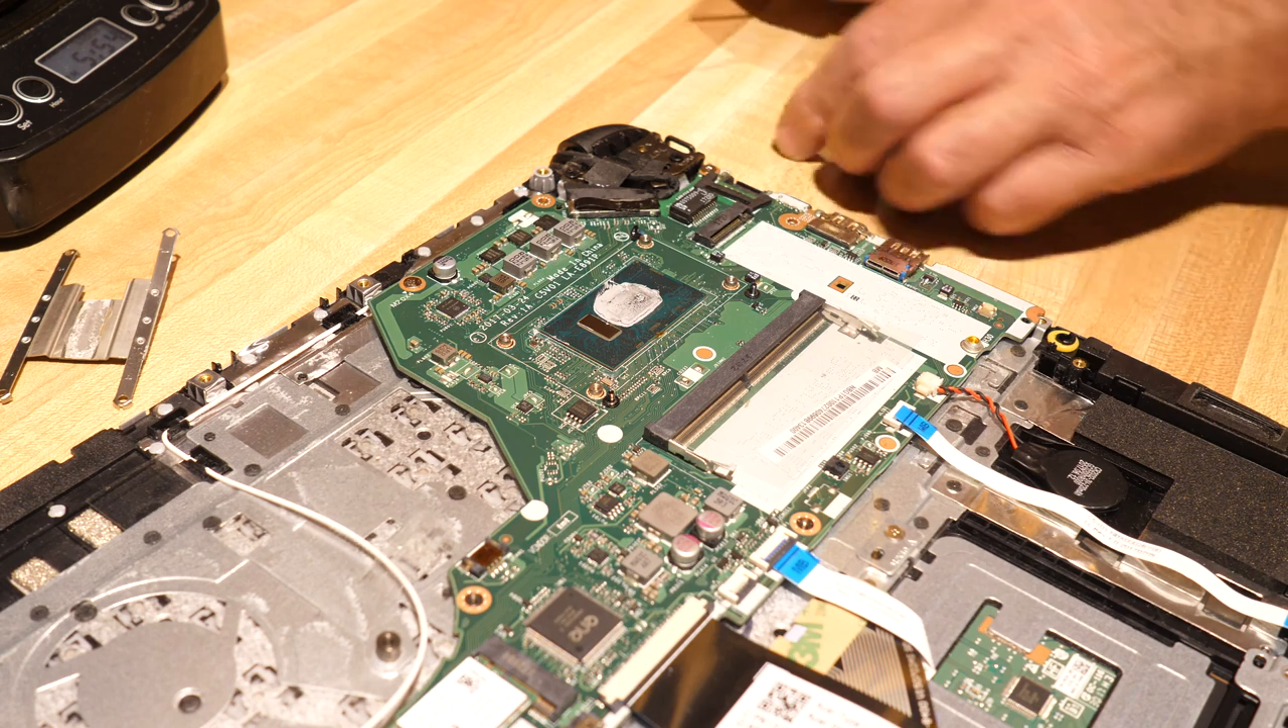So now we've revealed the chip underneath here.